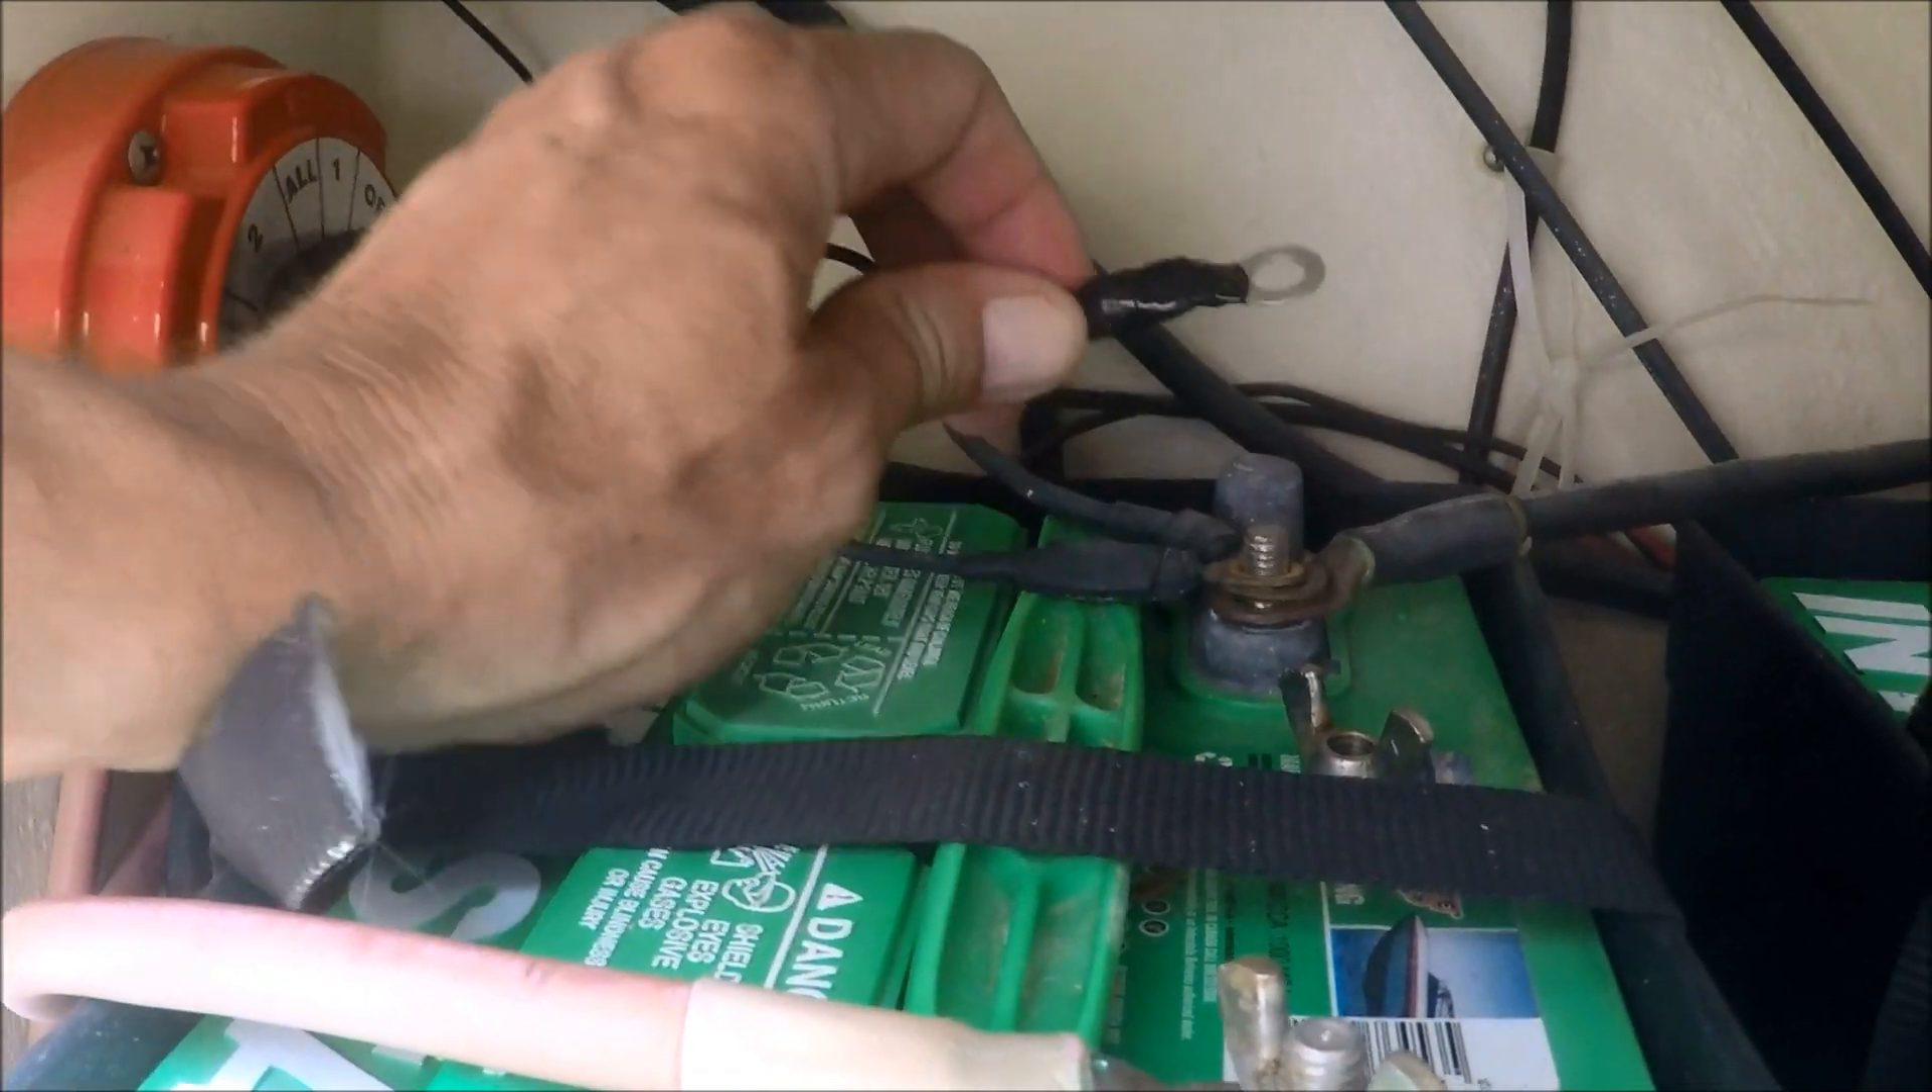All righty. I got my wire loop put on the wire from my ground.